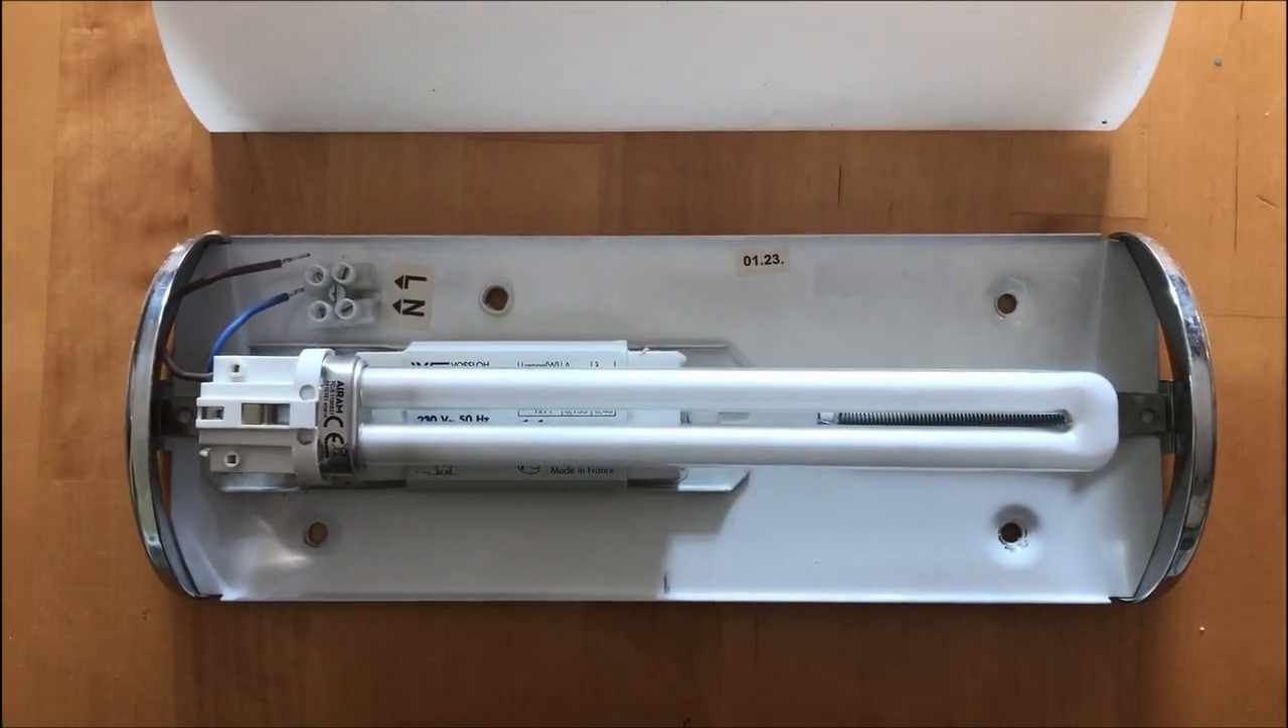So here's the glass diffuser removed.